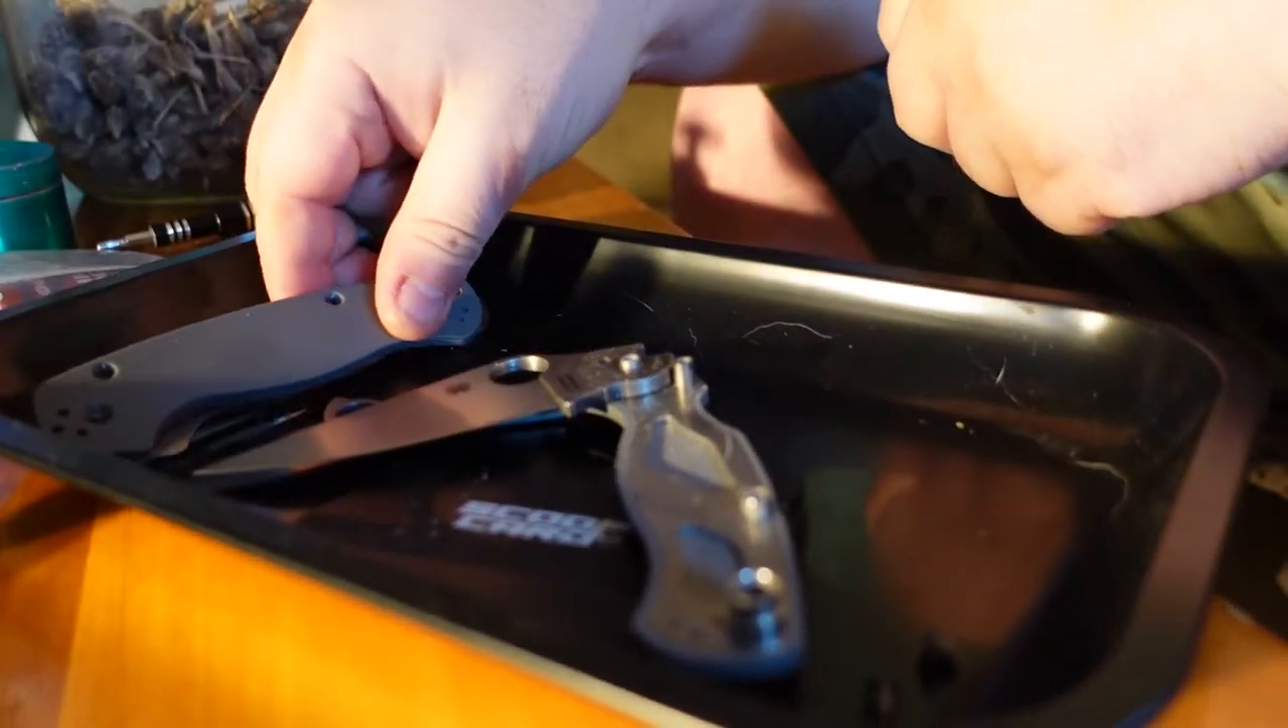Now the scales are off and i'm left with this knife.